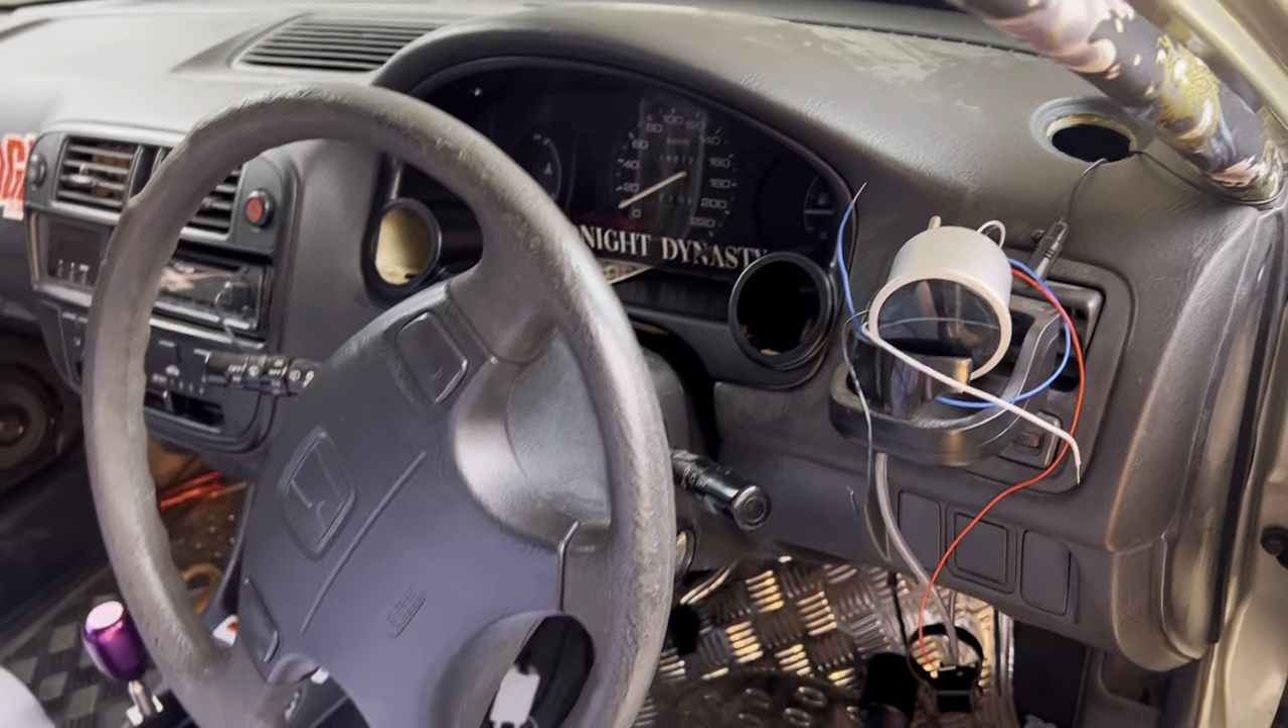I don't have it like I've got the vacuum line done but I haven't got the wiring all set up yet.